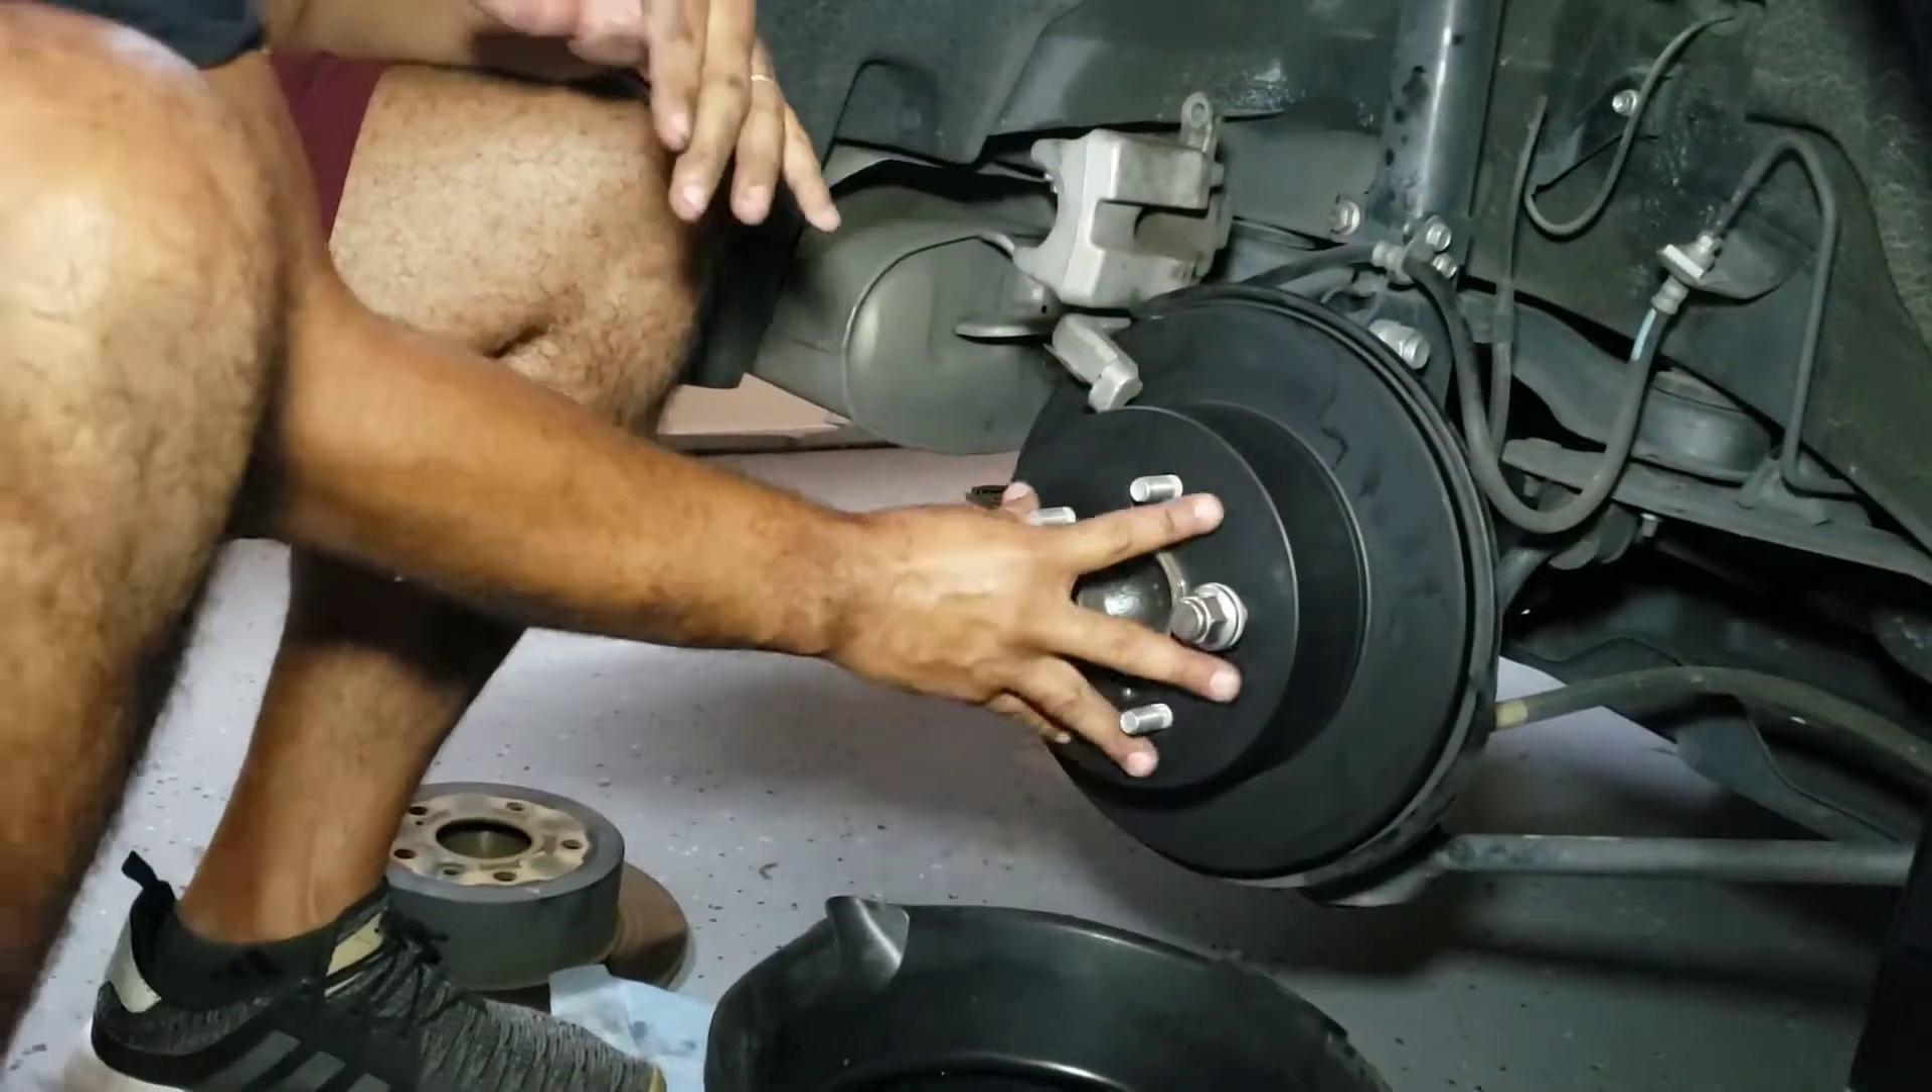The rotor is on. It's been replaced. This is, this is now on.